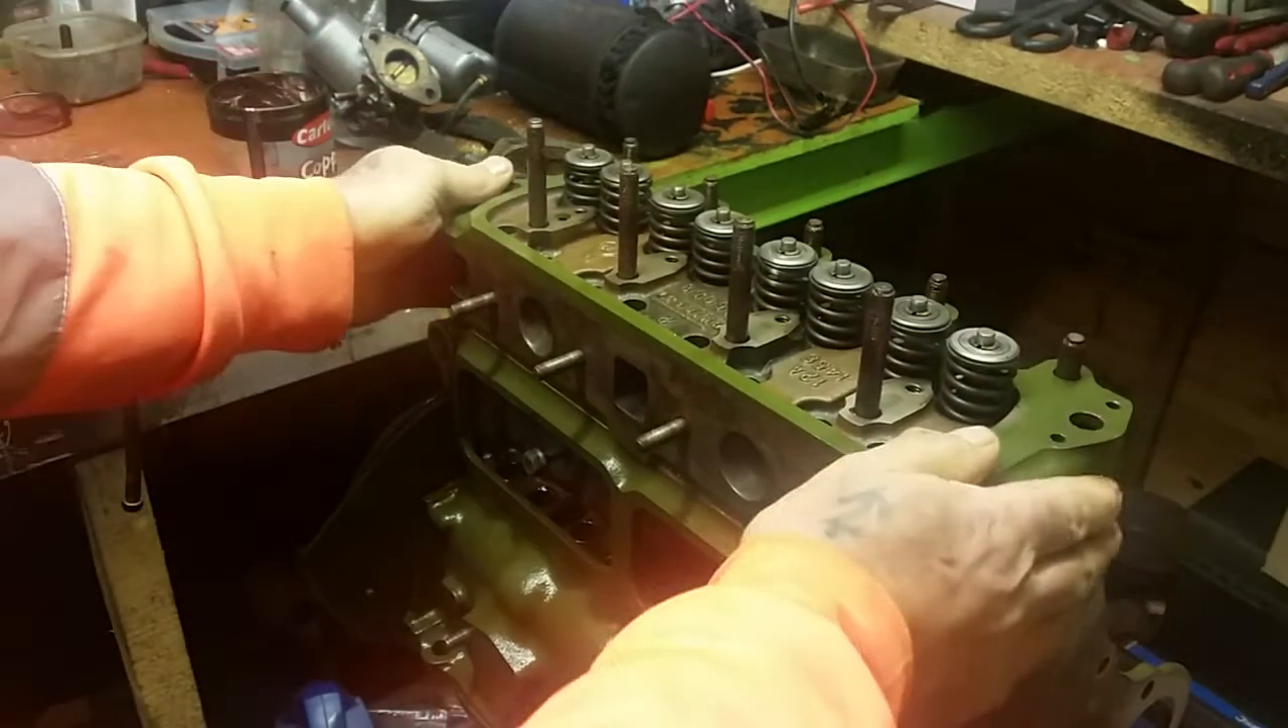That's the head in place.